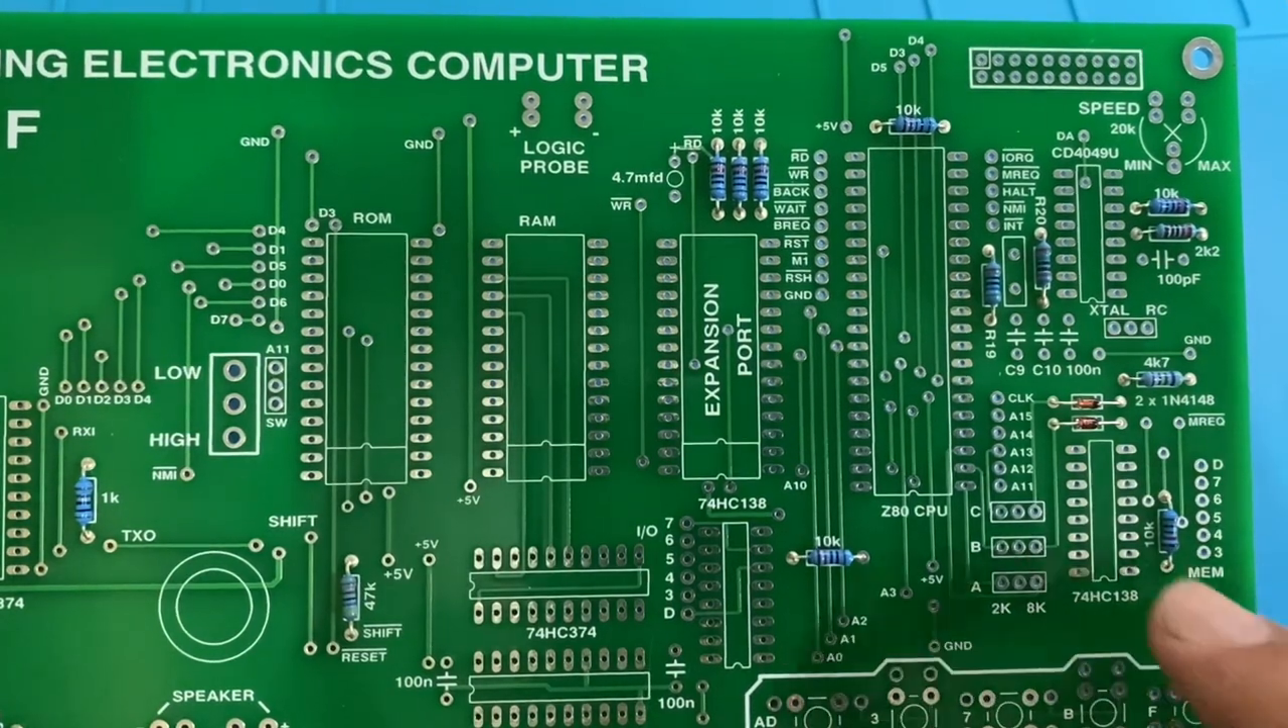Alright, I've got the resistors in.